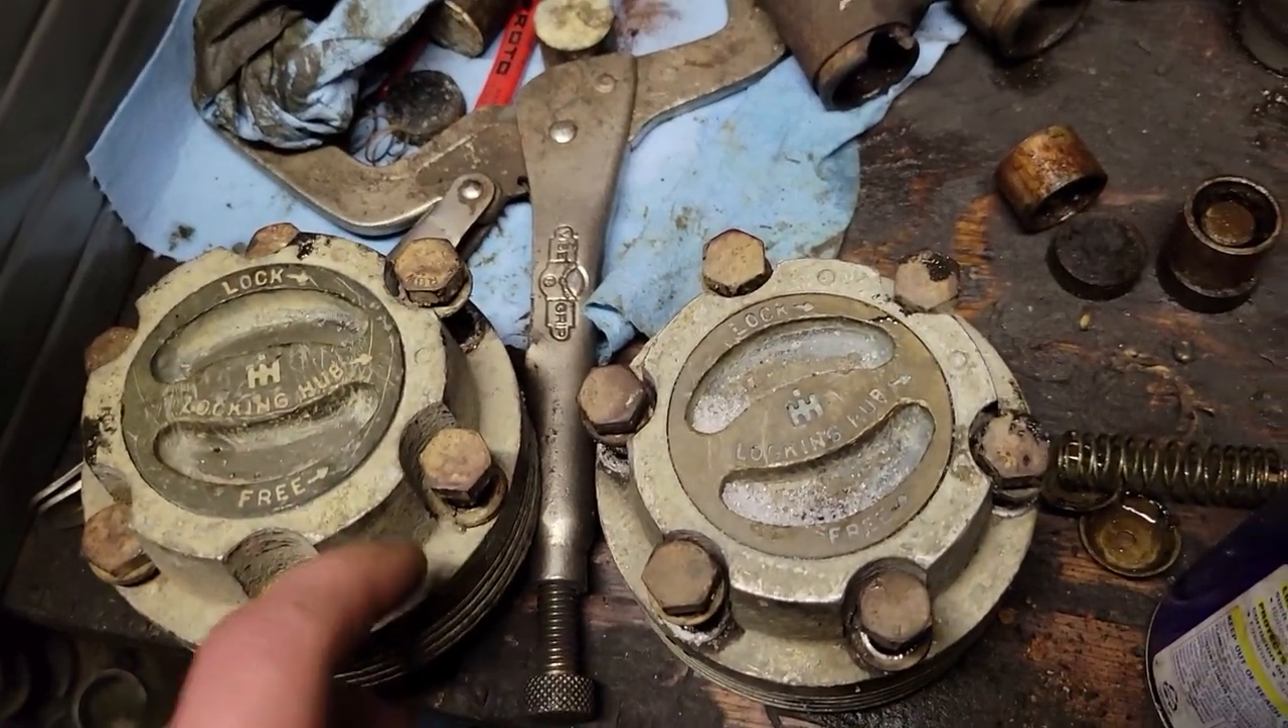I needed to pull the hubs off anyways, so here they are.